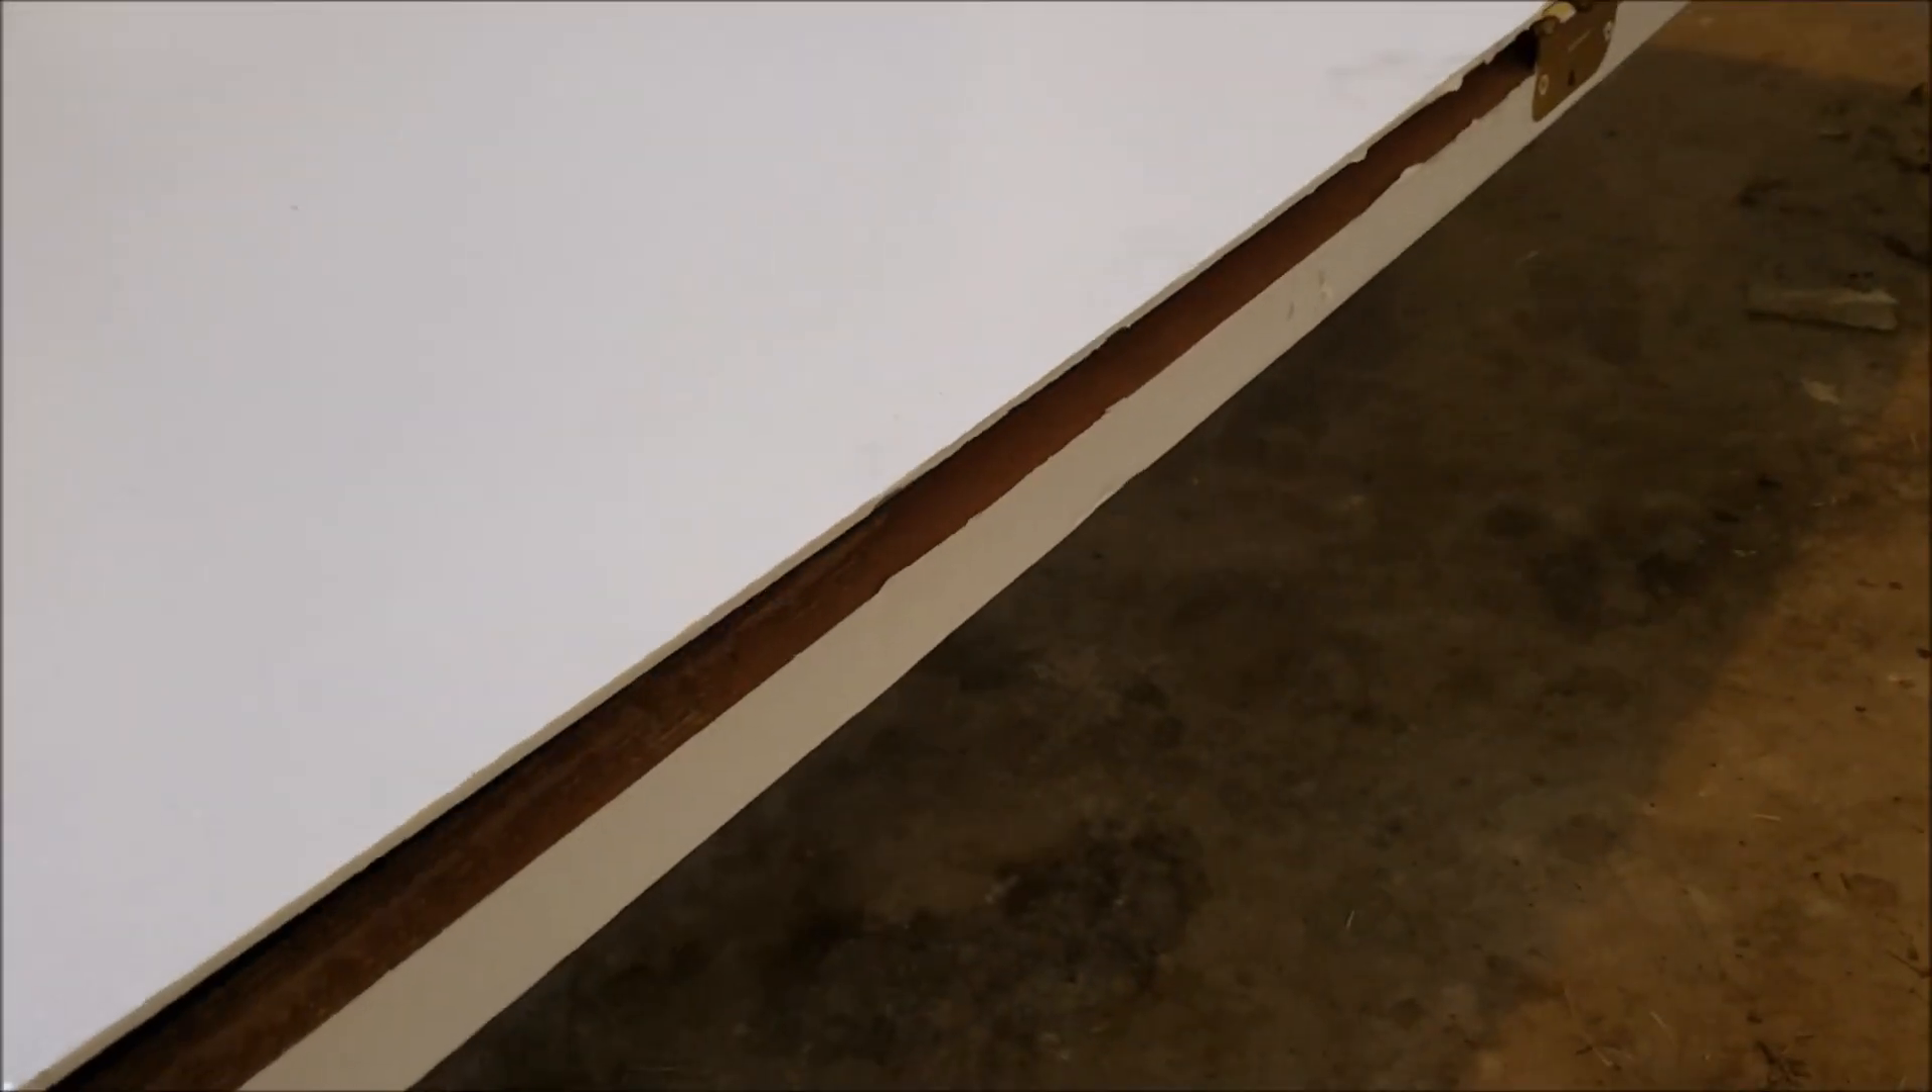Here's the door. You can see it's coming, peeling loose. The glue has let go after all these years.